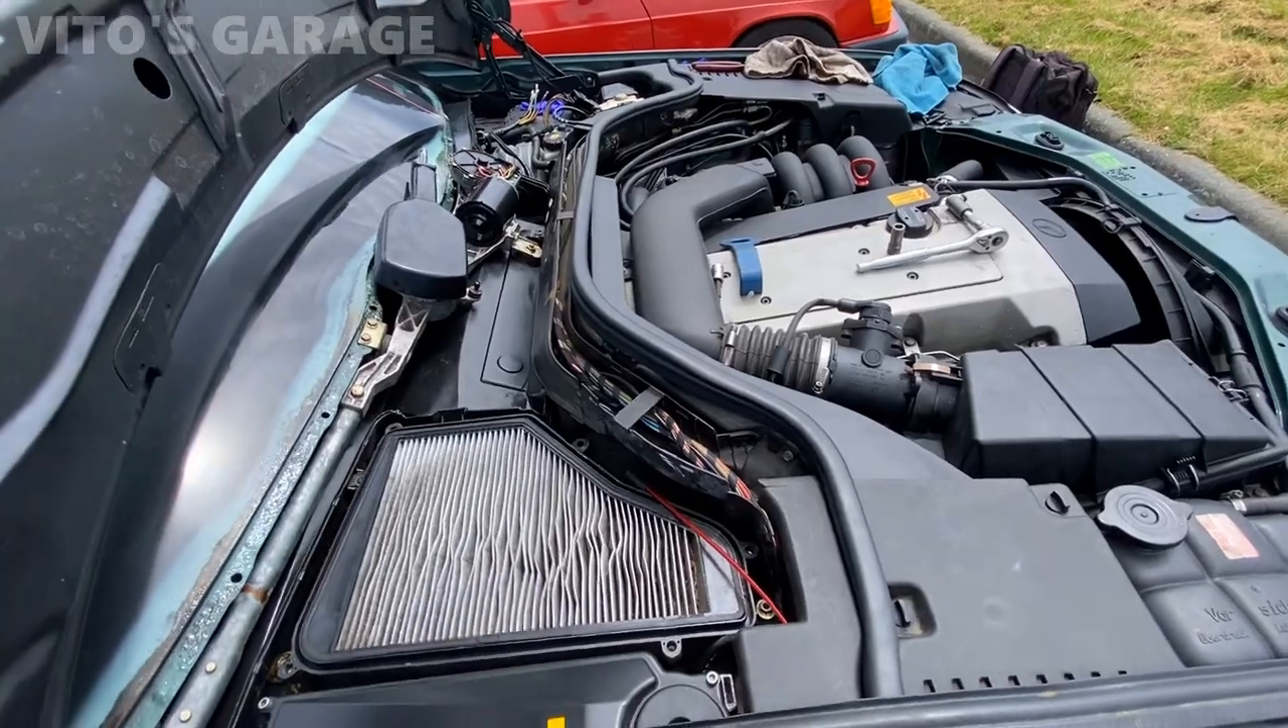Uh so i'm gonna leave this other cover out for now until i get a new filter.